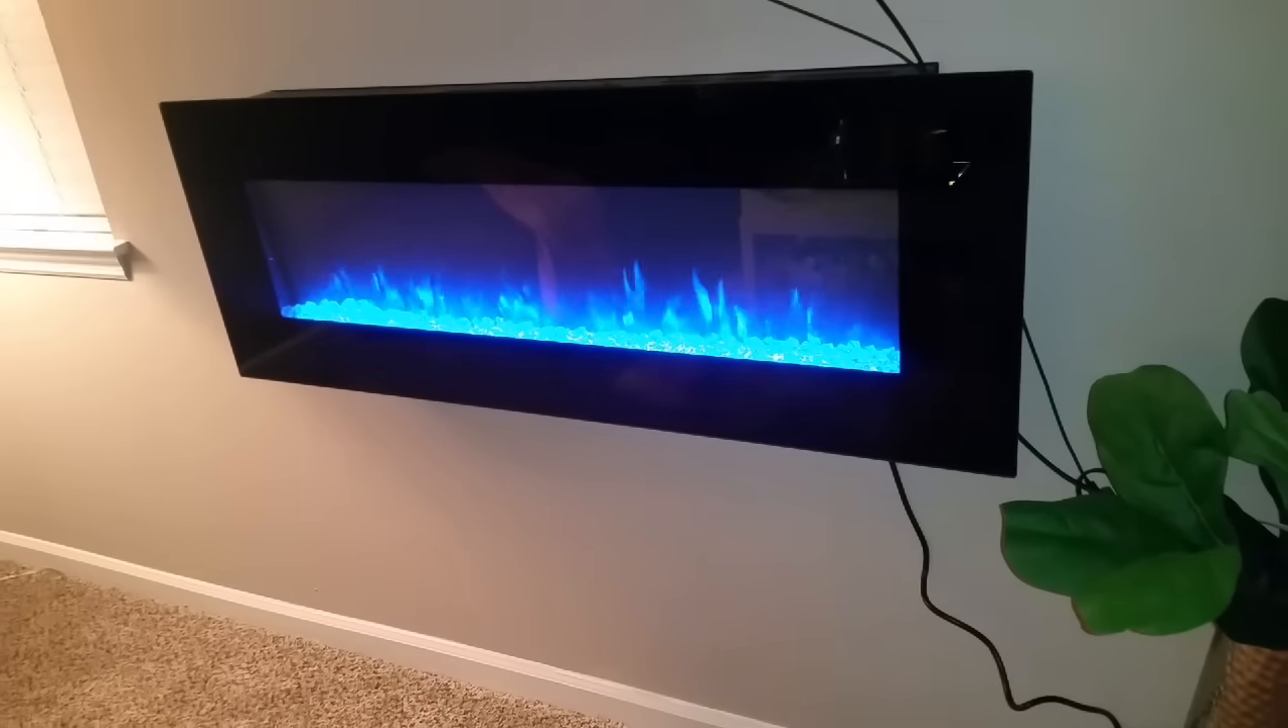I'm done and I have the fireplace back on the wall.